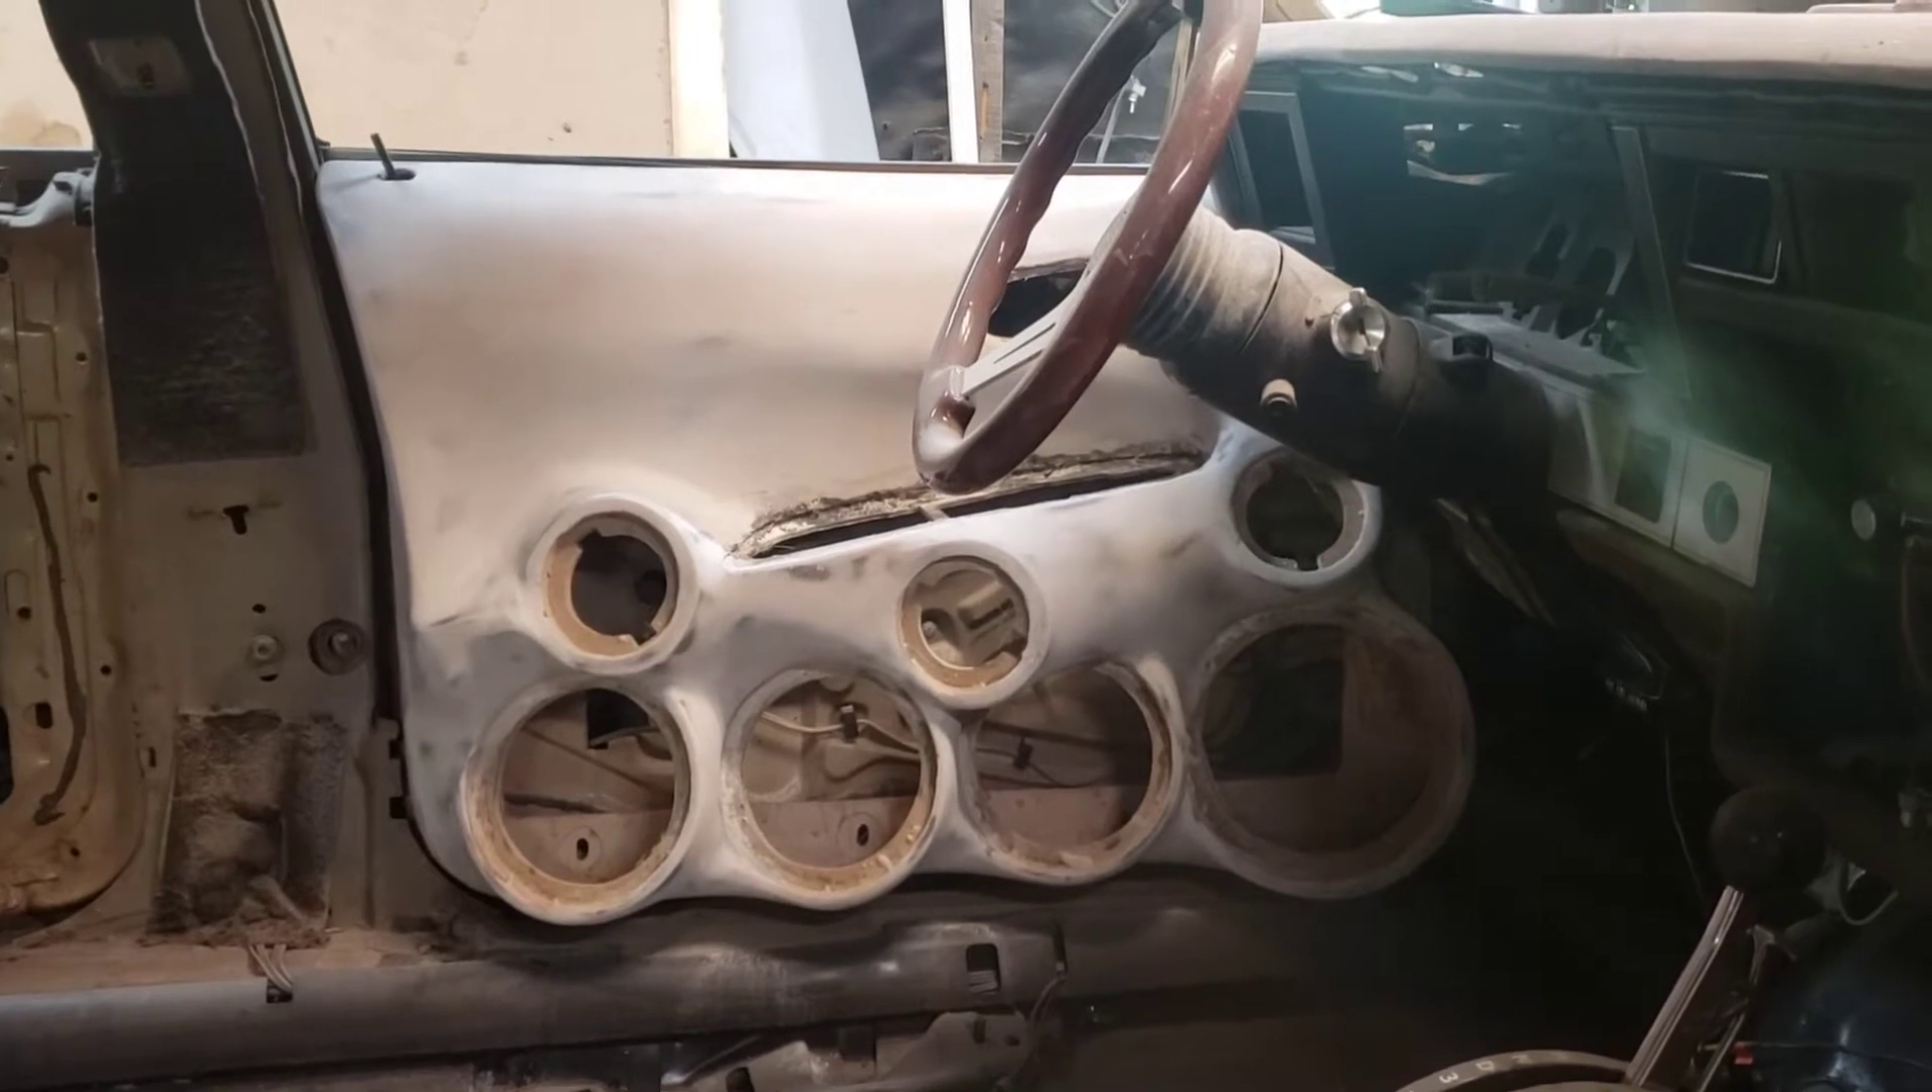This is a shot of the driver side door panel. As you can see, it's in the car.